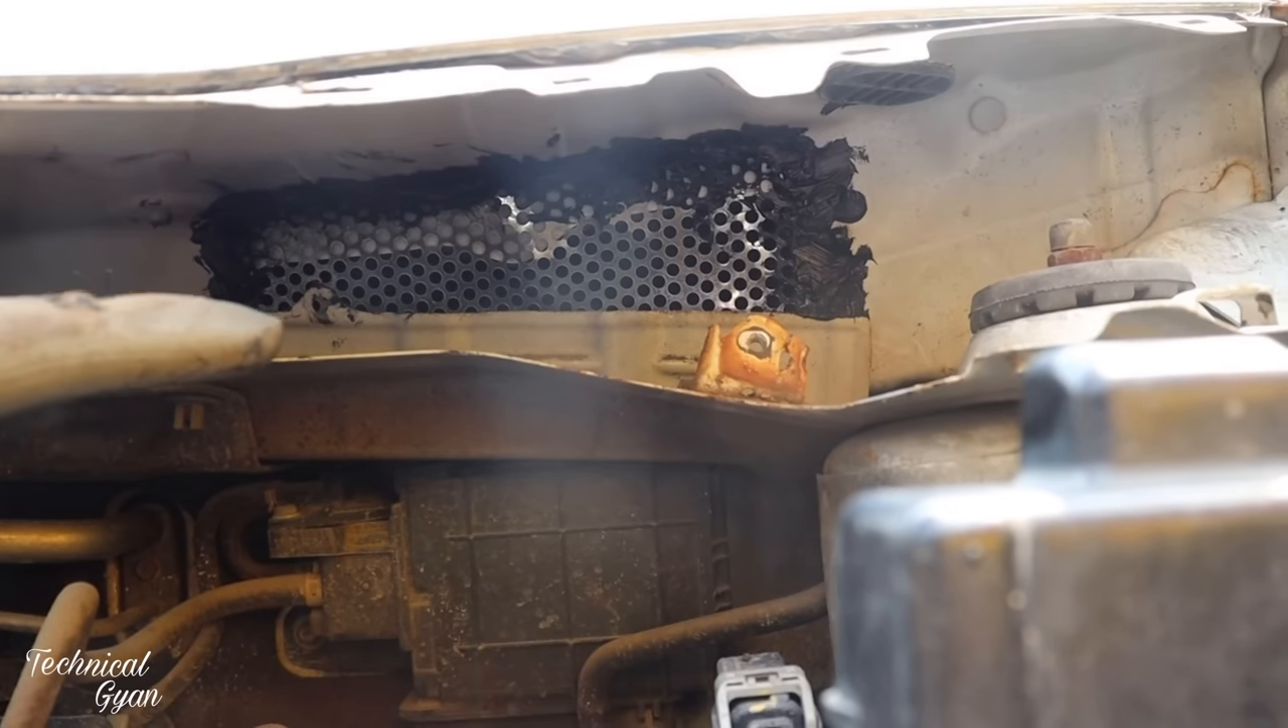Scrap की ये जाली लेके हमने यहाँ पे fit कर दिए।